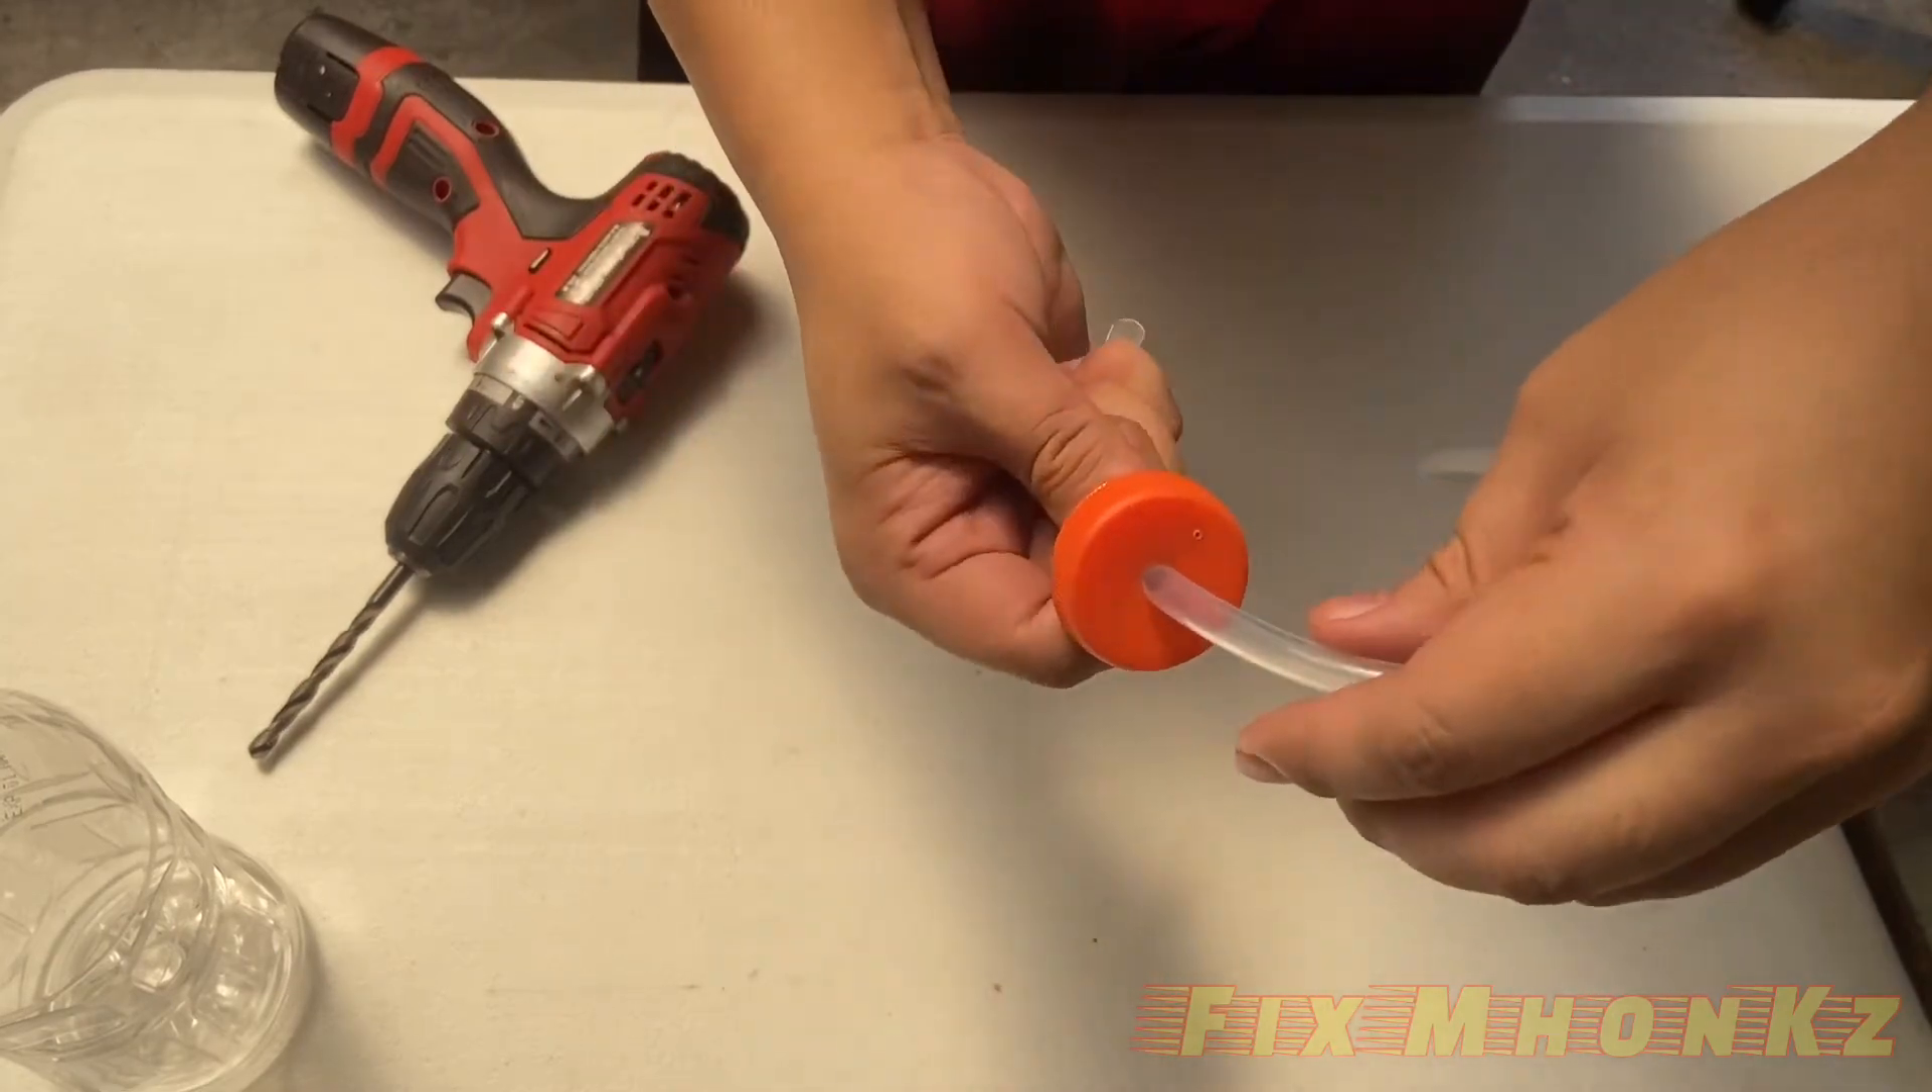Next, pasok natin yung hose. Okay, so nakapasok na.